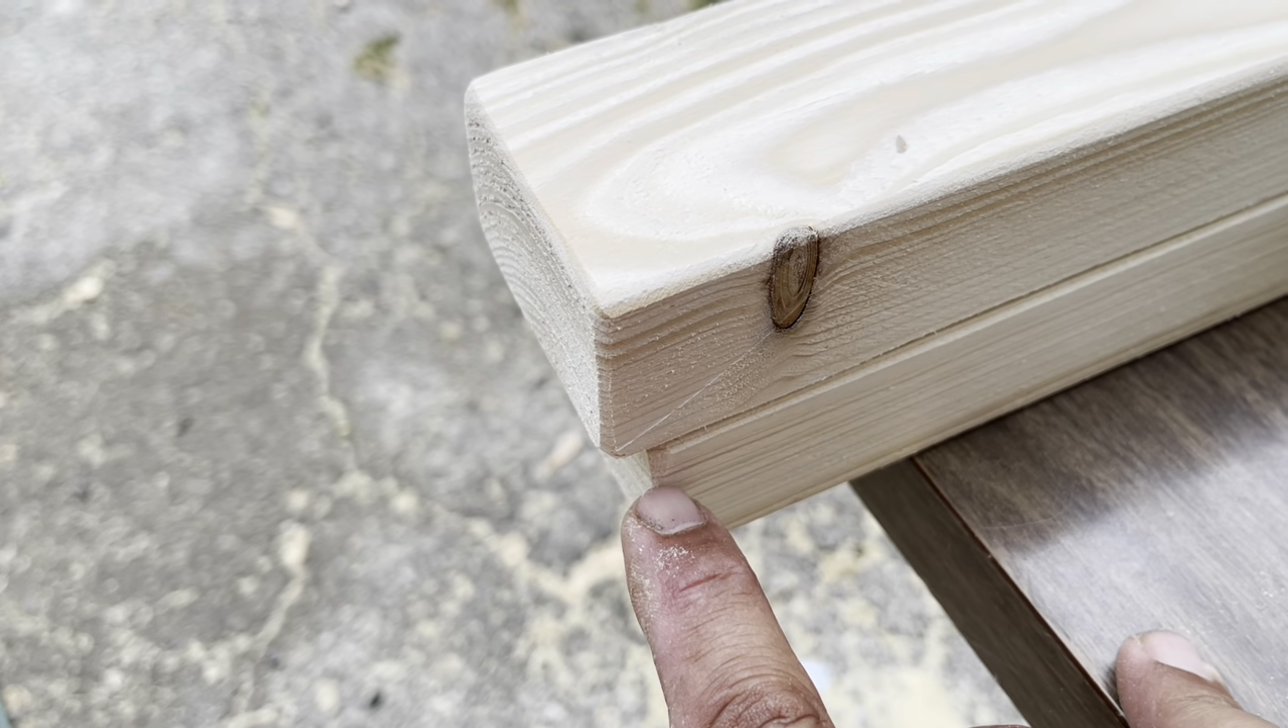If you look here this bottom block should be flush and it's not okay.